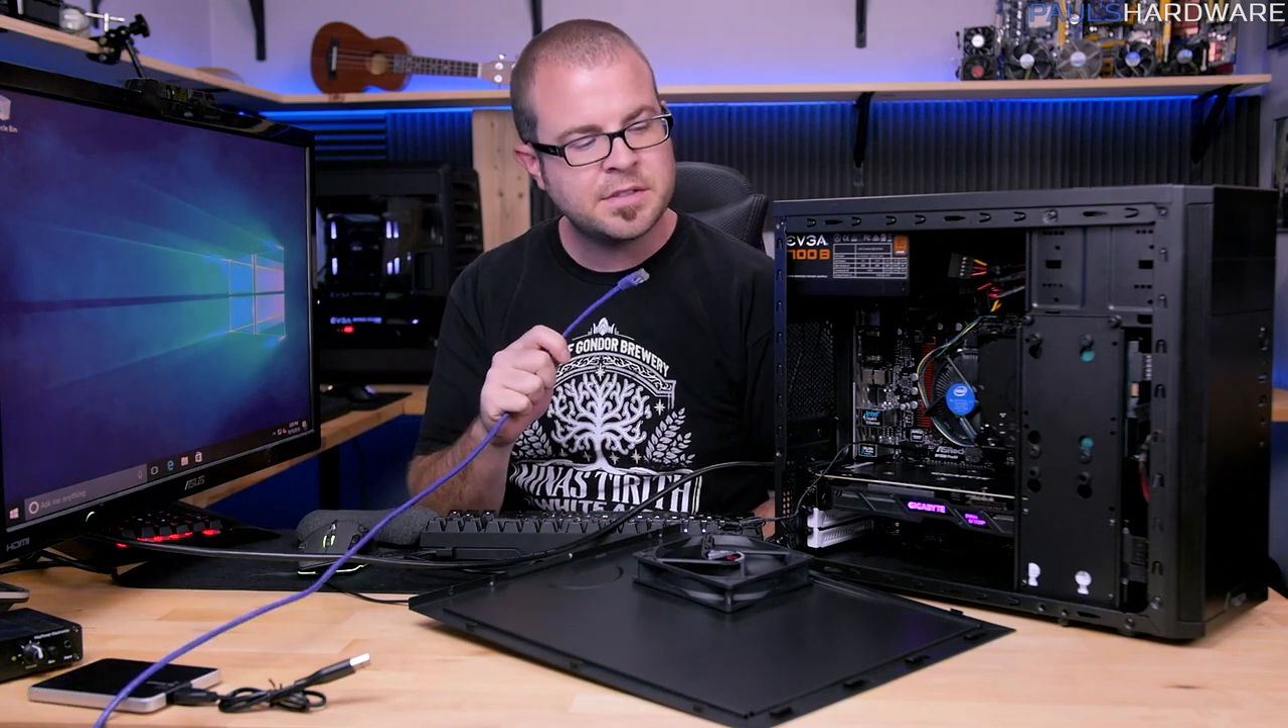You might notice I haven't actually connected the internet to this computer at this point.